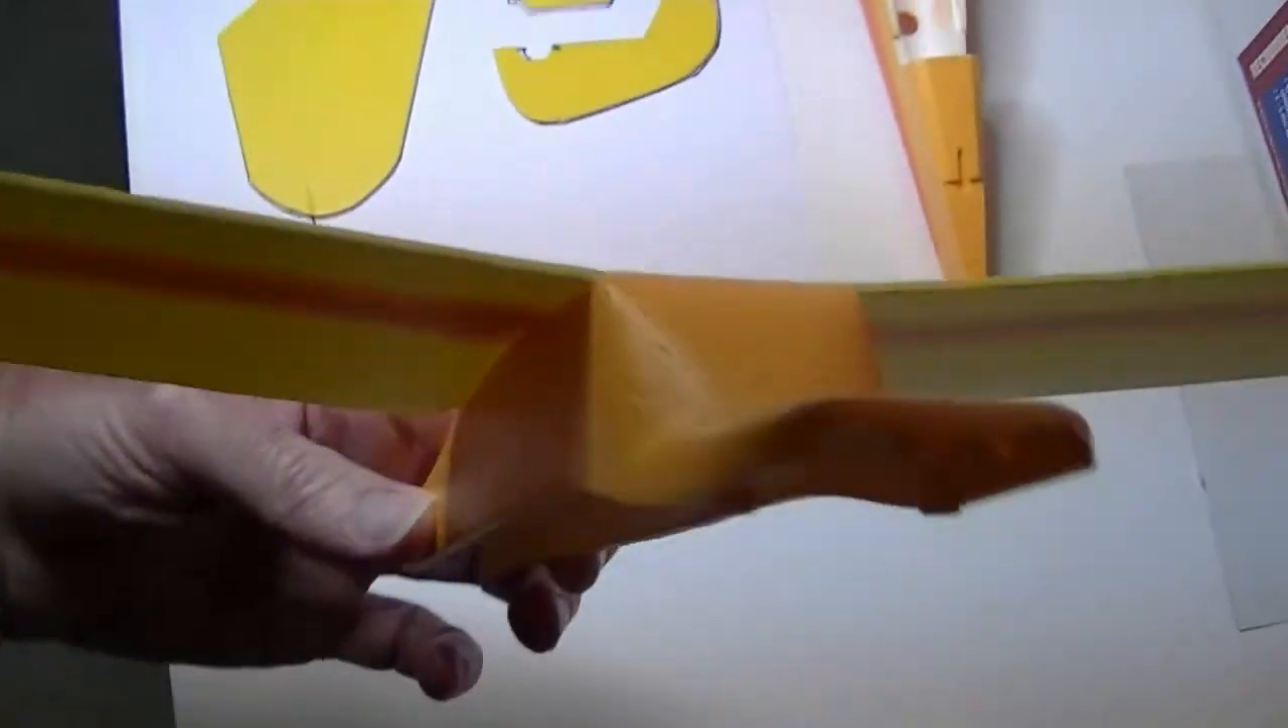The main wing is now glued to the body and we have a little bit of a dihedral there because of the carbon fiber rods and the shape of the body gives us a little airfoil.